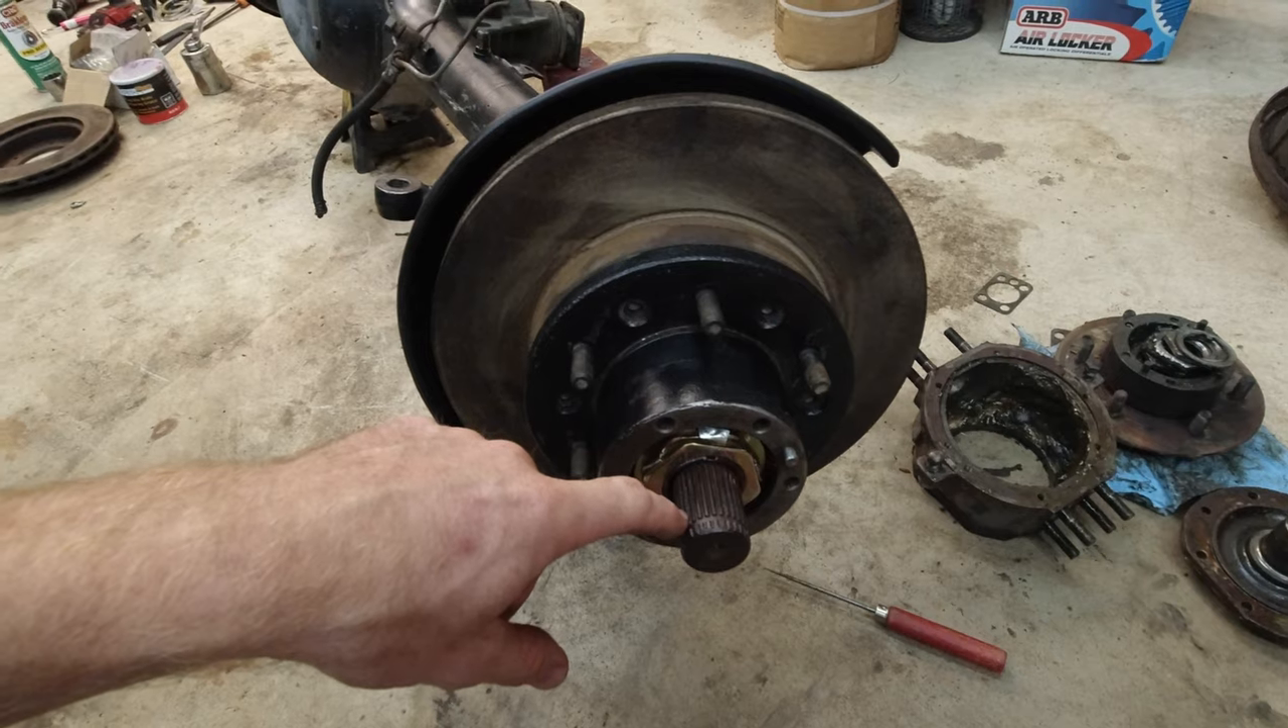I put this side all together everything's done except for the caliper and the drive hub.